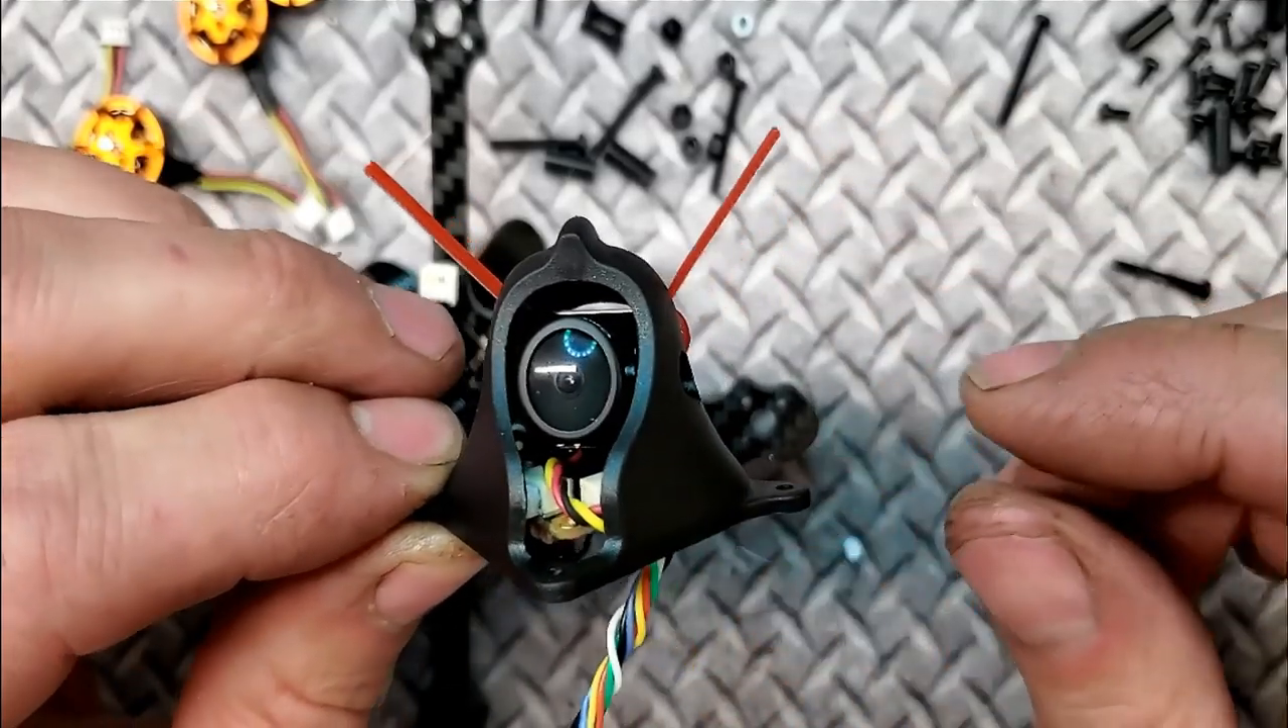This is the top being completed. As you can see, I have the little zip ties coming out here.